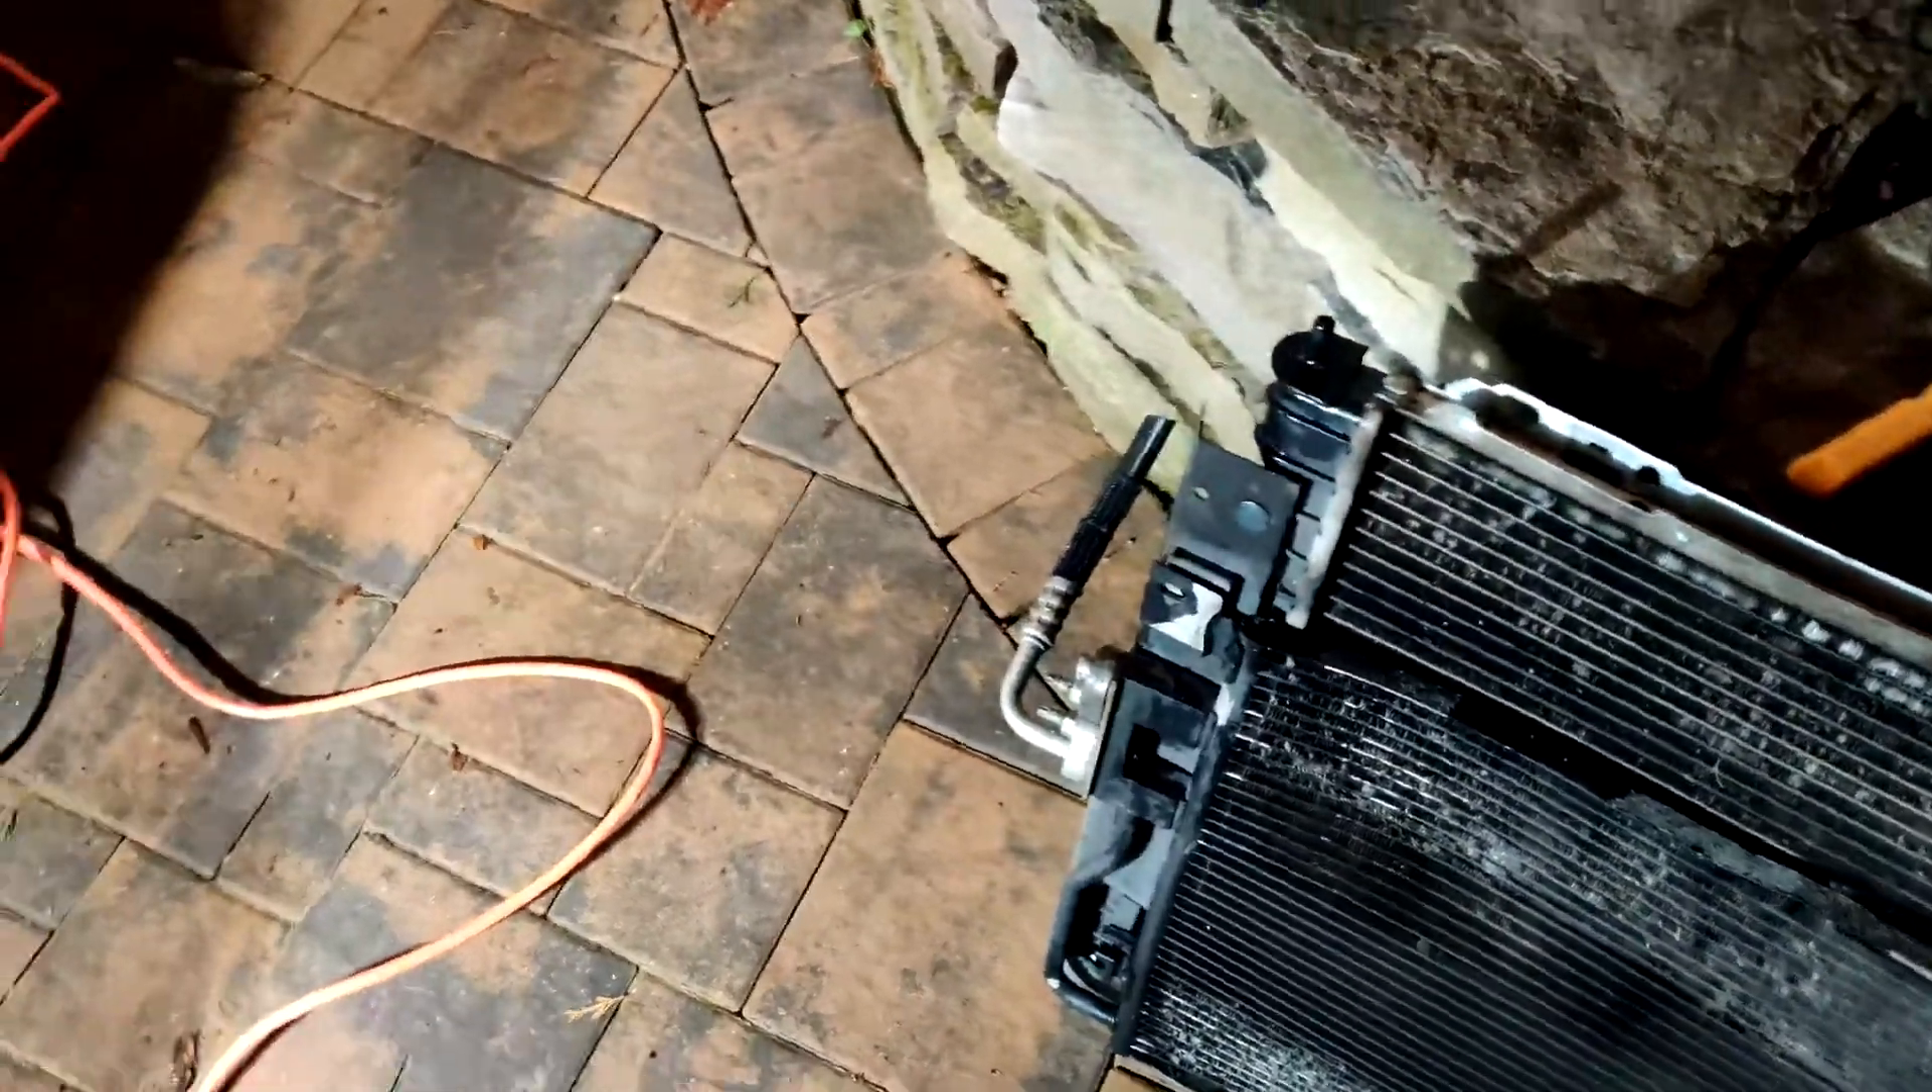I got the whole radiator and, uh, condenser out.